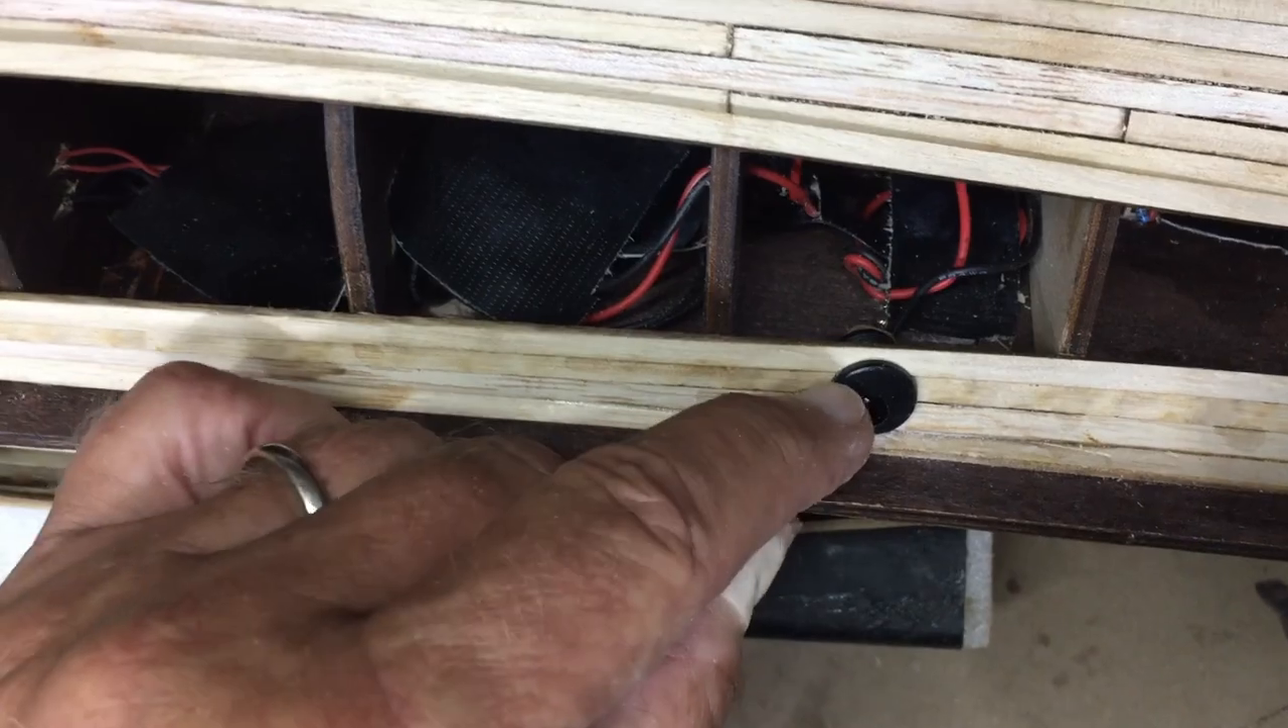I've gone ahead and put the electrical connector jack in.